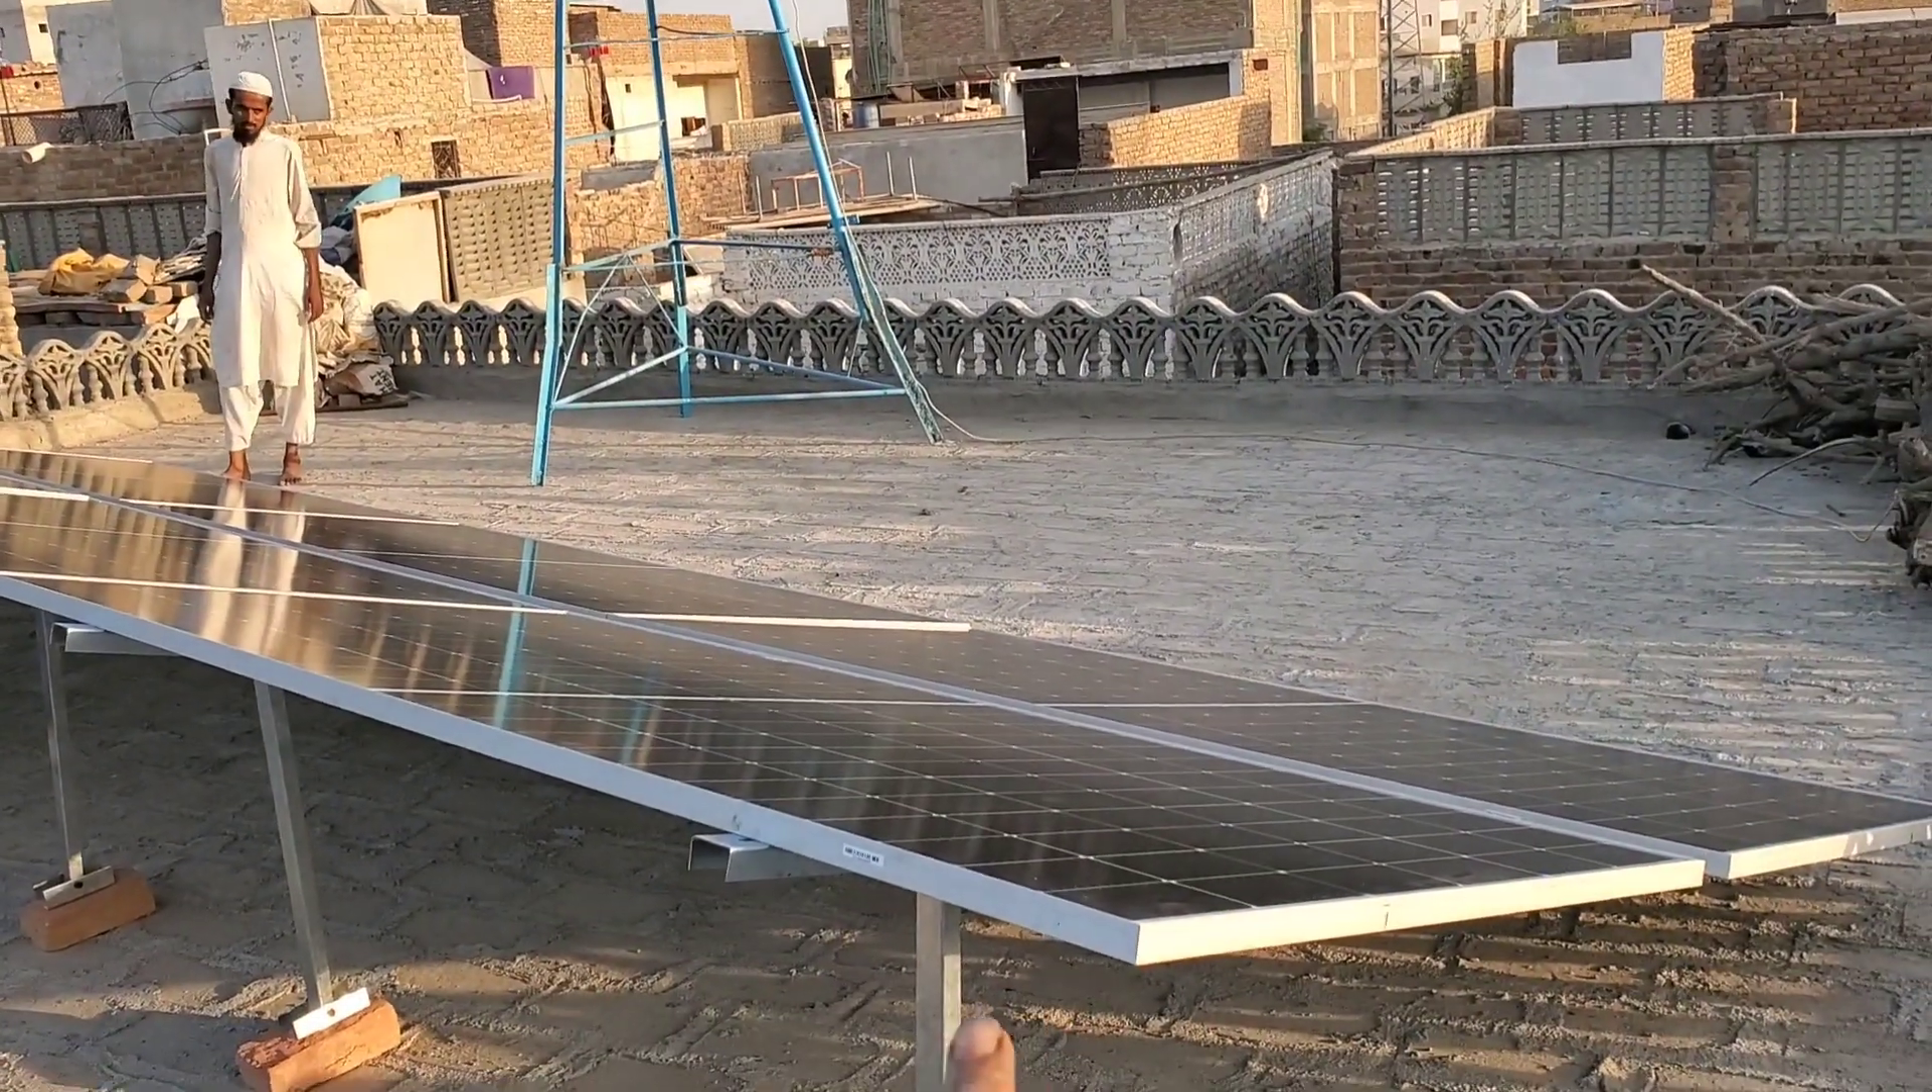اس طرح سے ہم نے یہ پینل لگا چکے ہیں۔